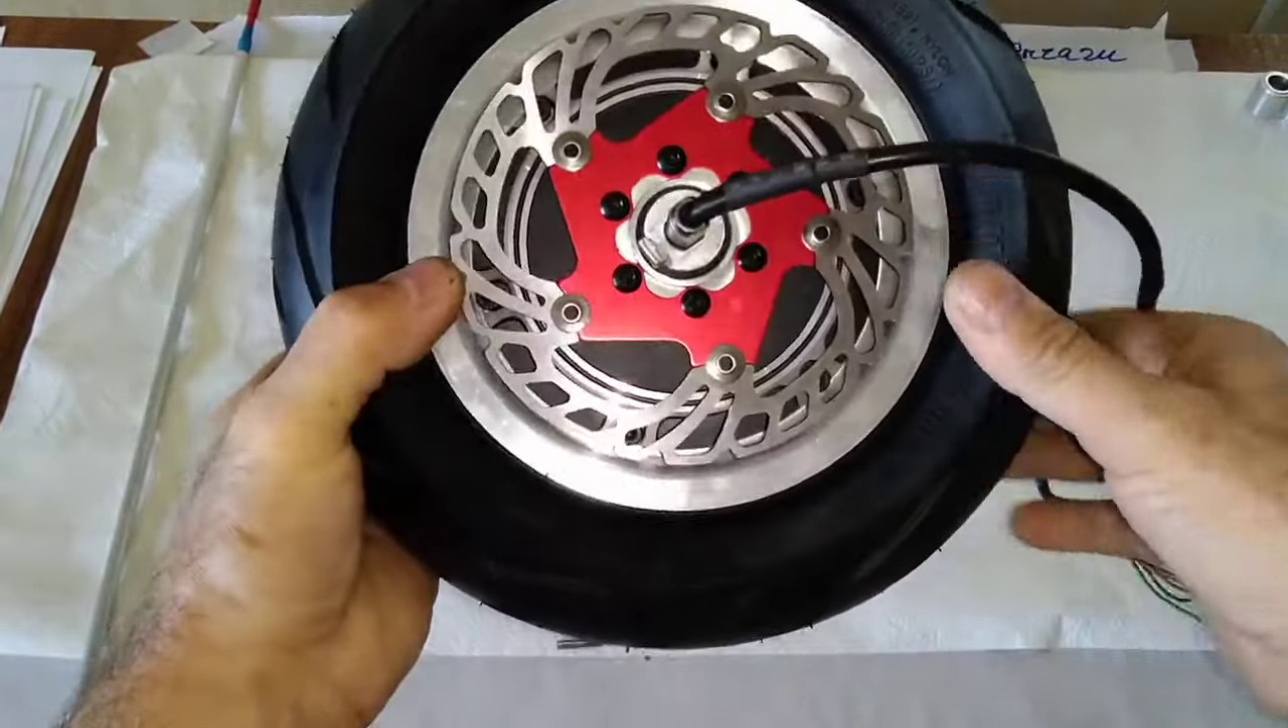Заднее колесо мотор я собрал все готово диск стоит двигатель собран резина стоит все отлично.